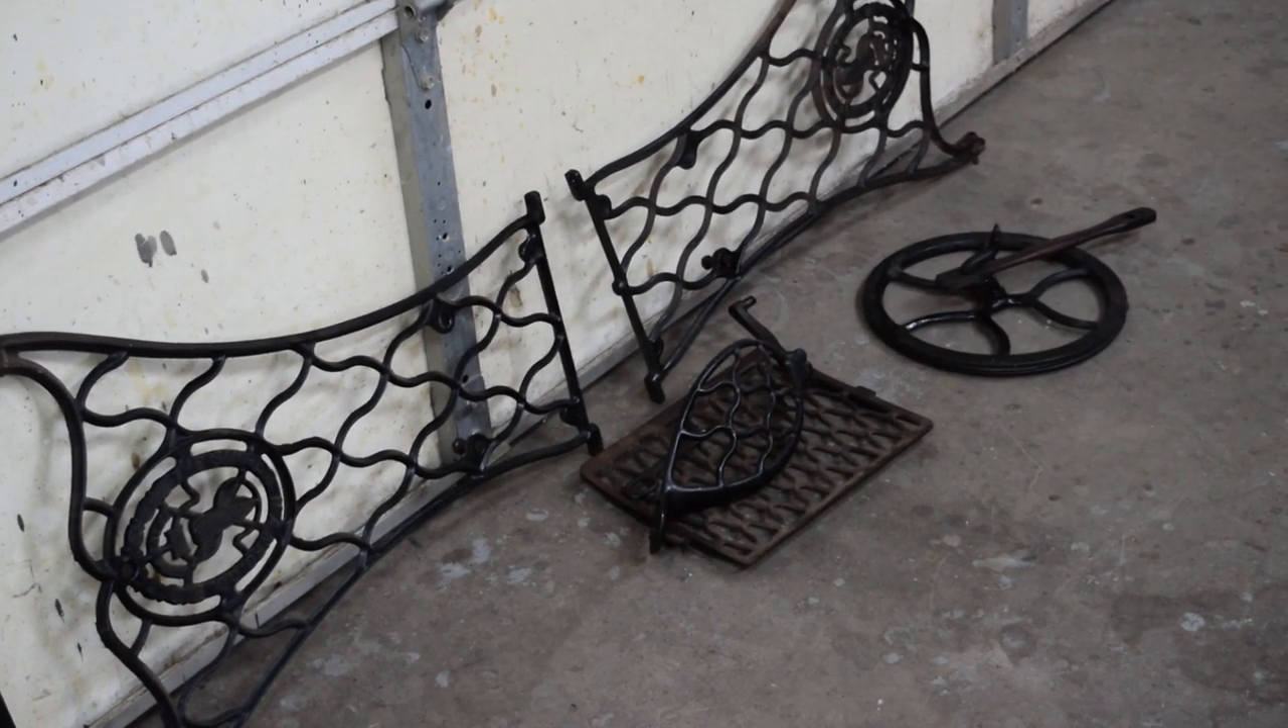And here's the base completely disassembled.